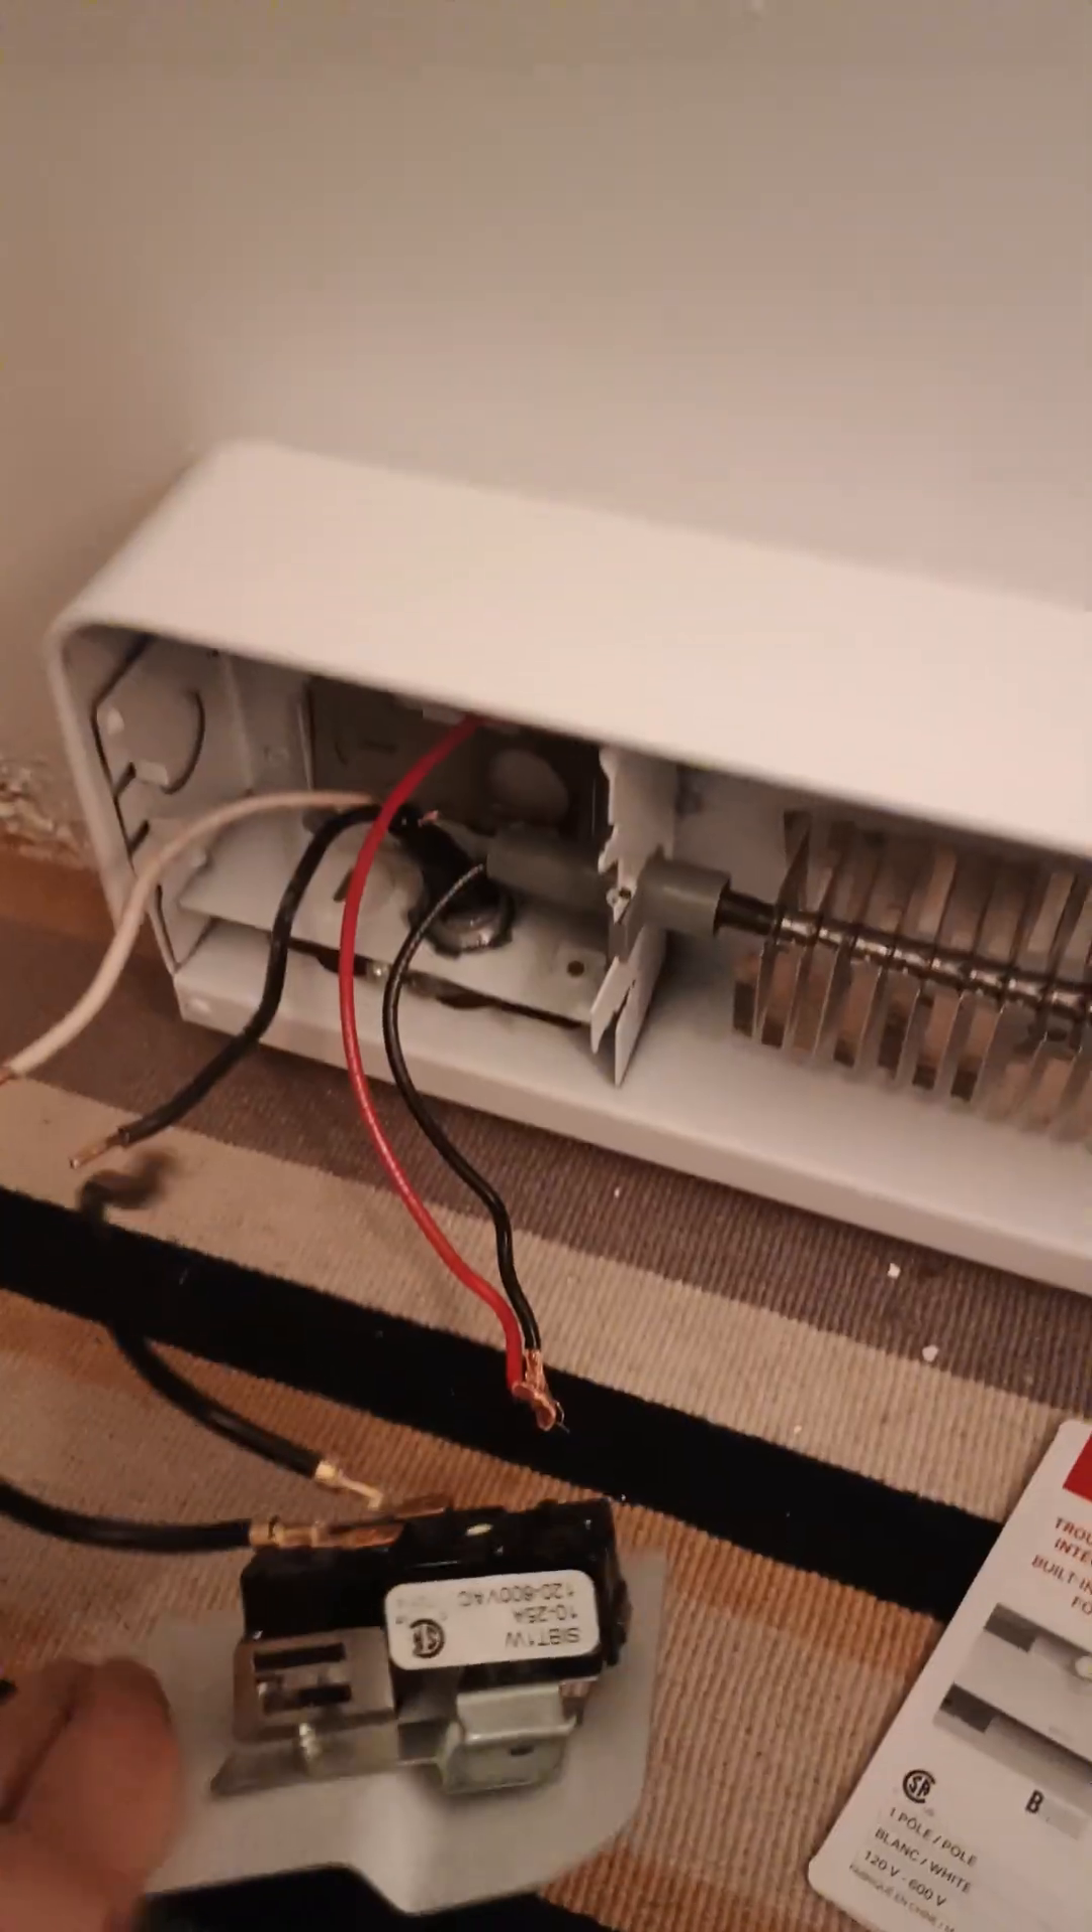You can see that i've taken the panel off this is a left -hand mount on the junction box.